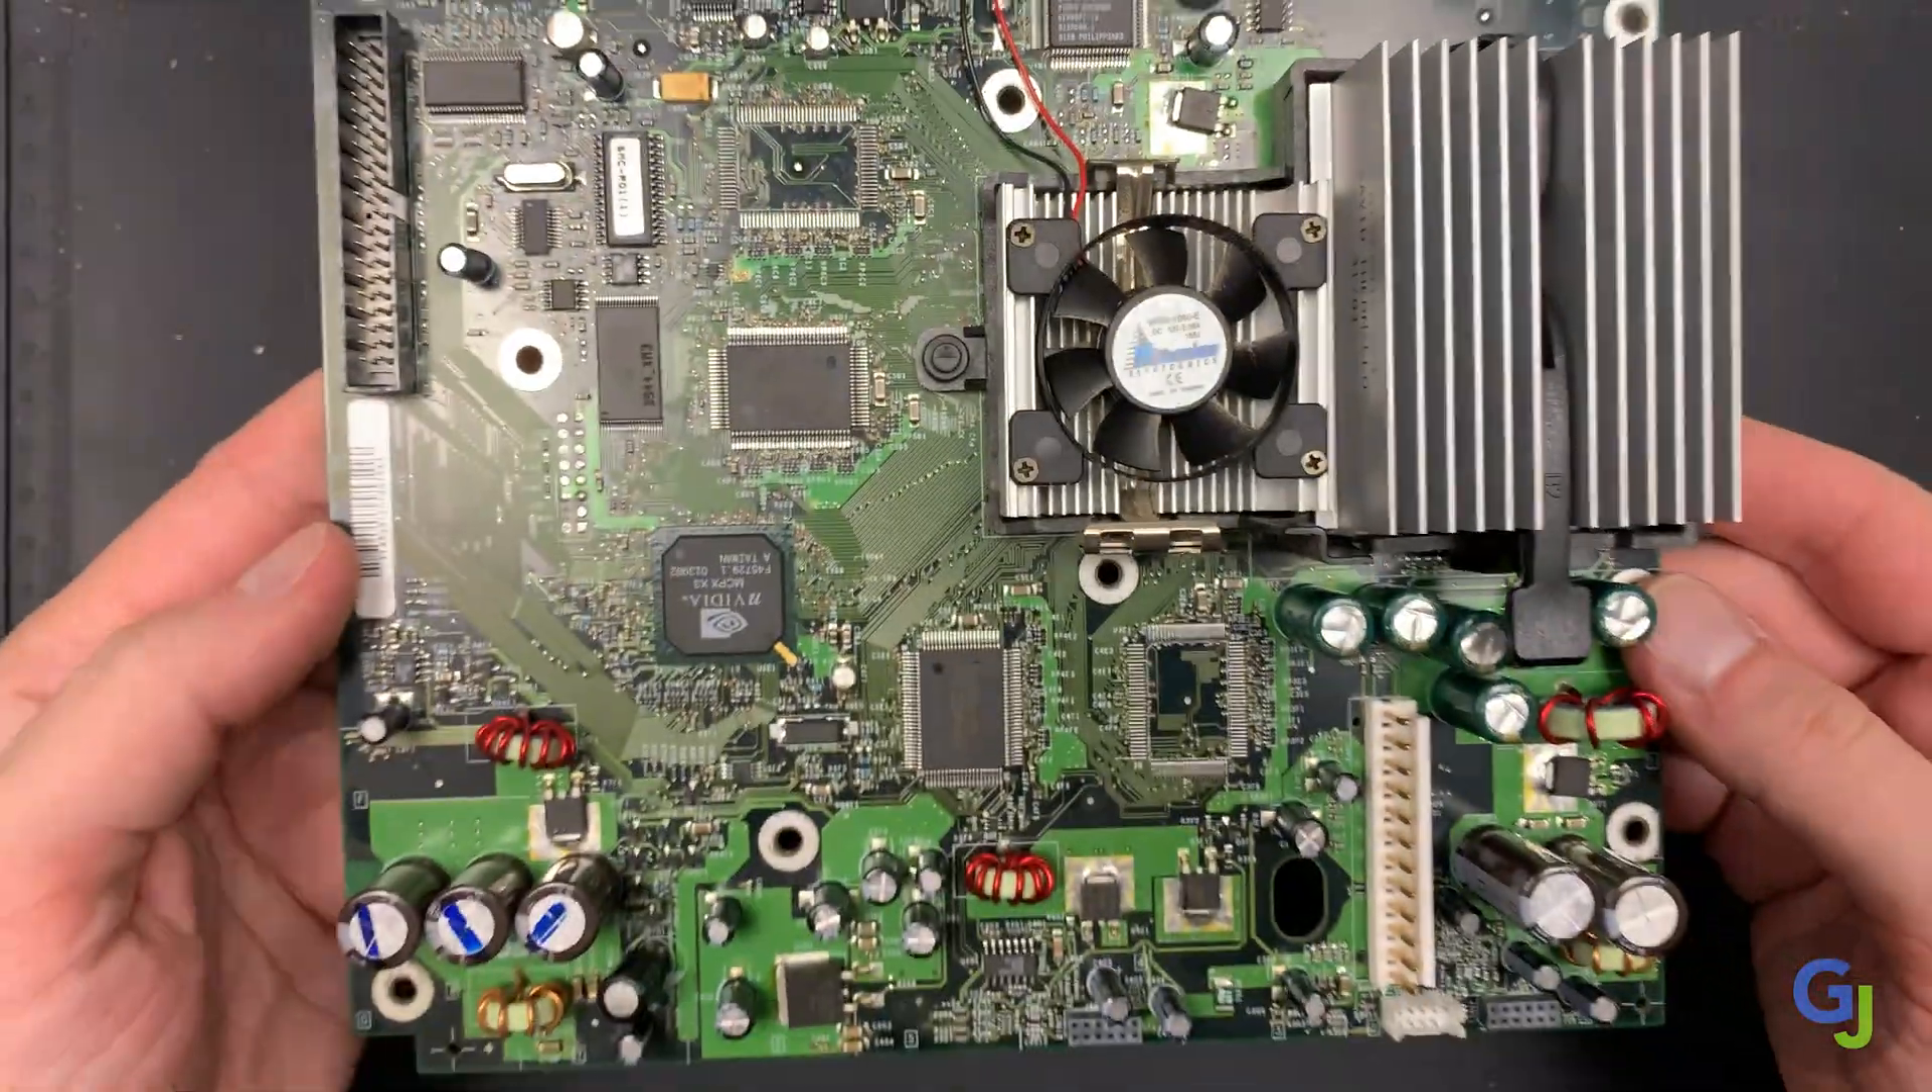You now have the motherboard free and can start testing it.